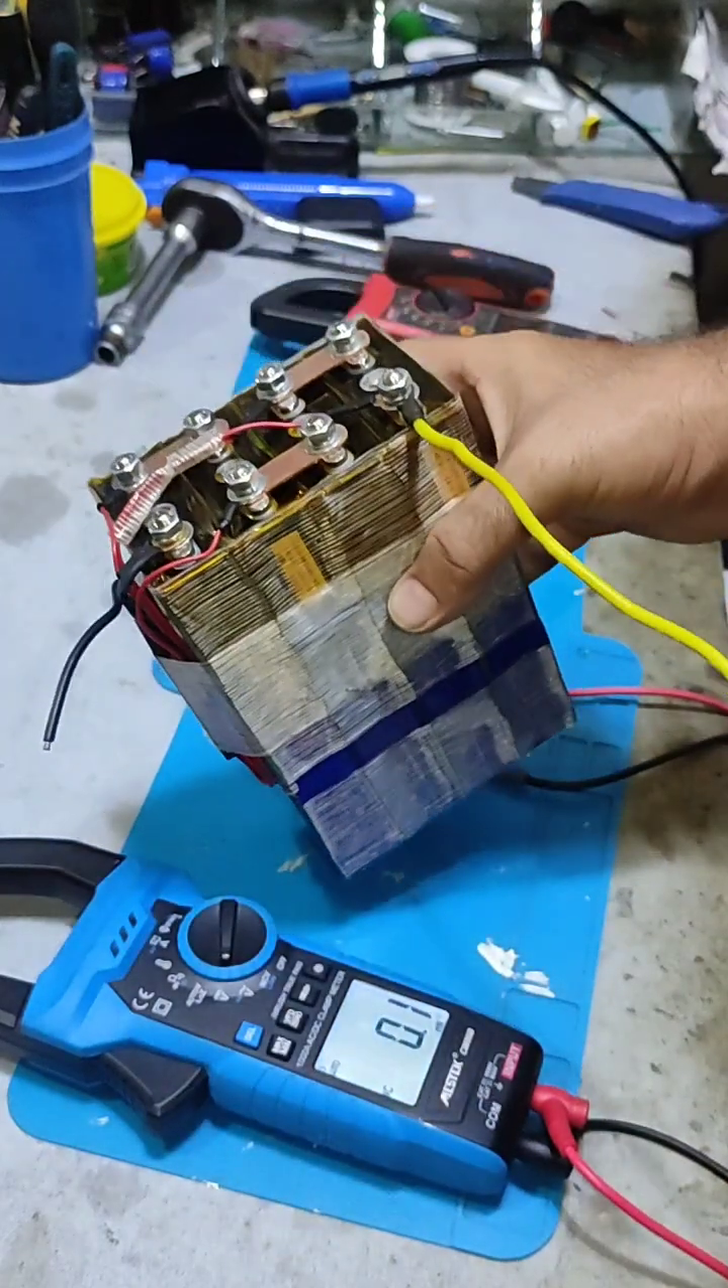The bus bar is installed all cables are very perfectly connected.